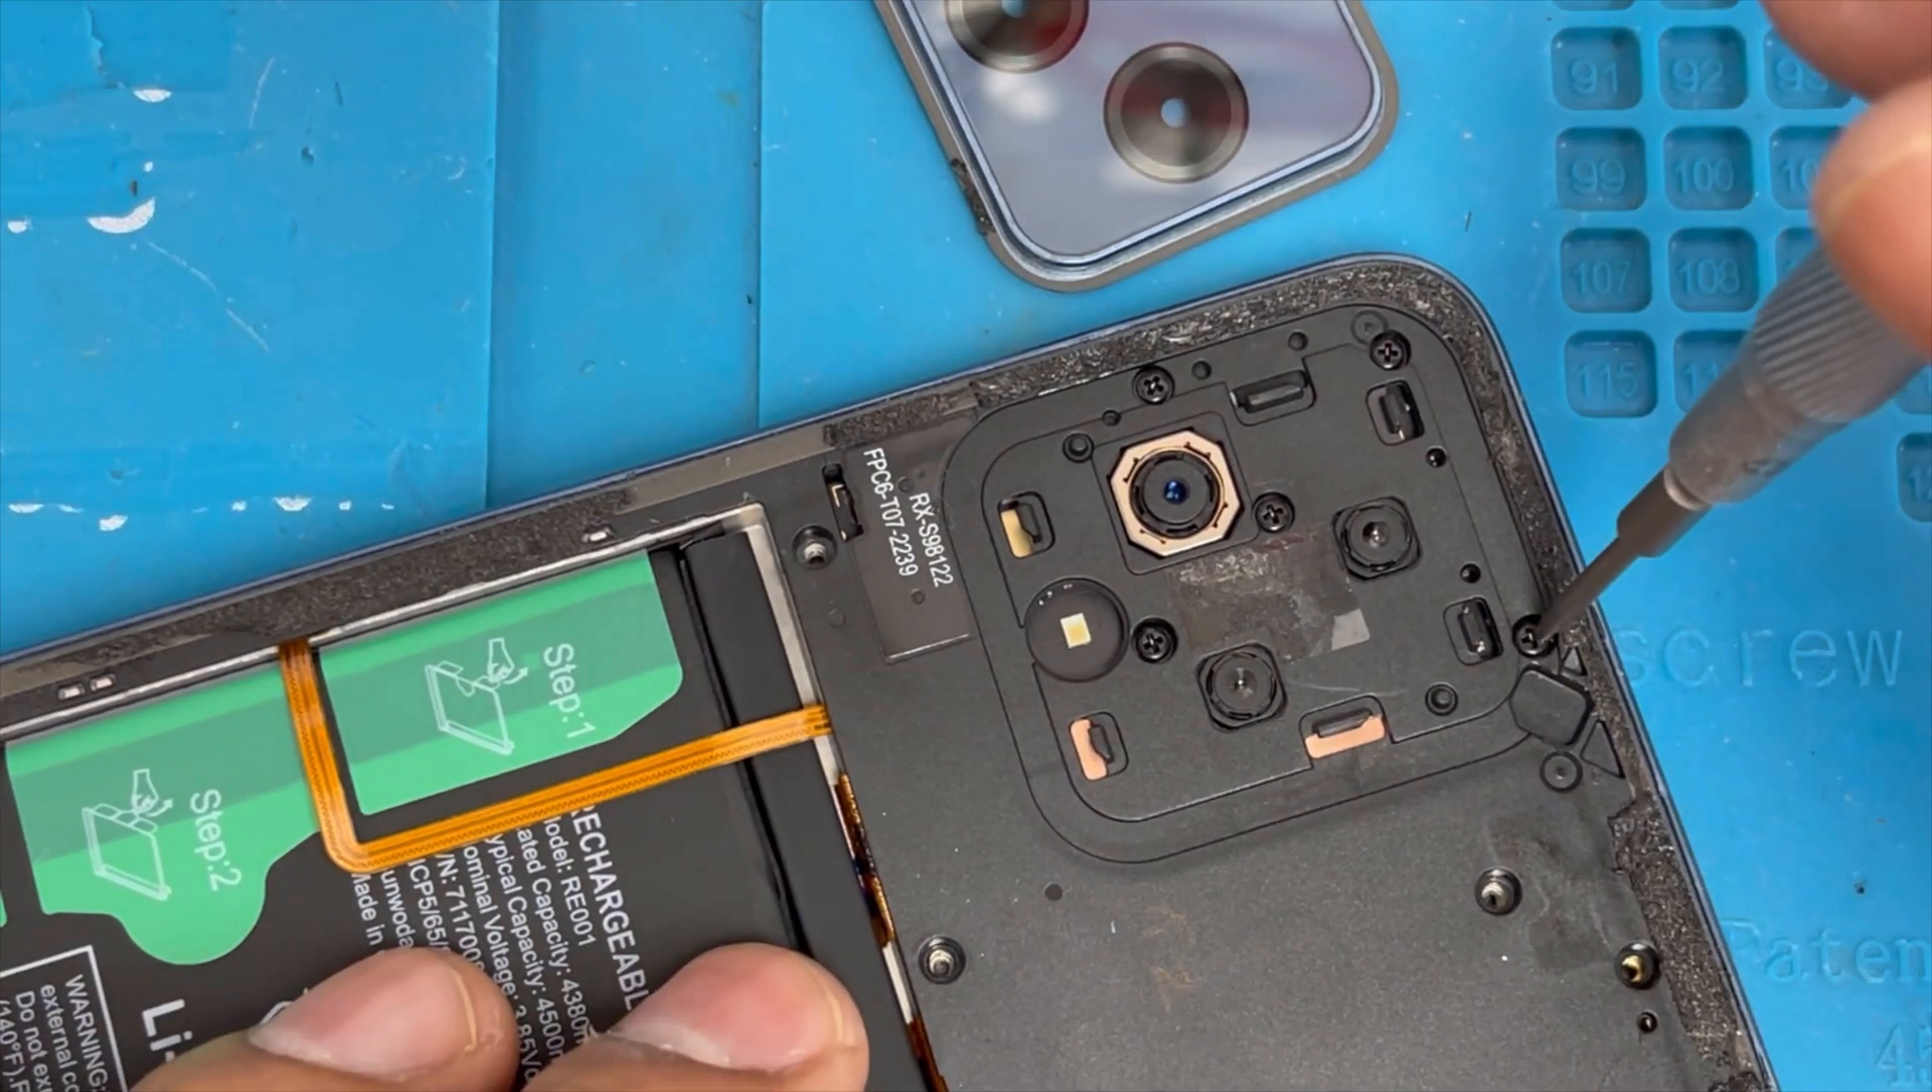Under the camera cover there is a couple screw more left.